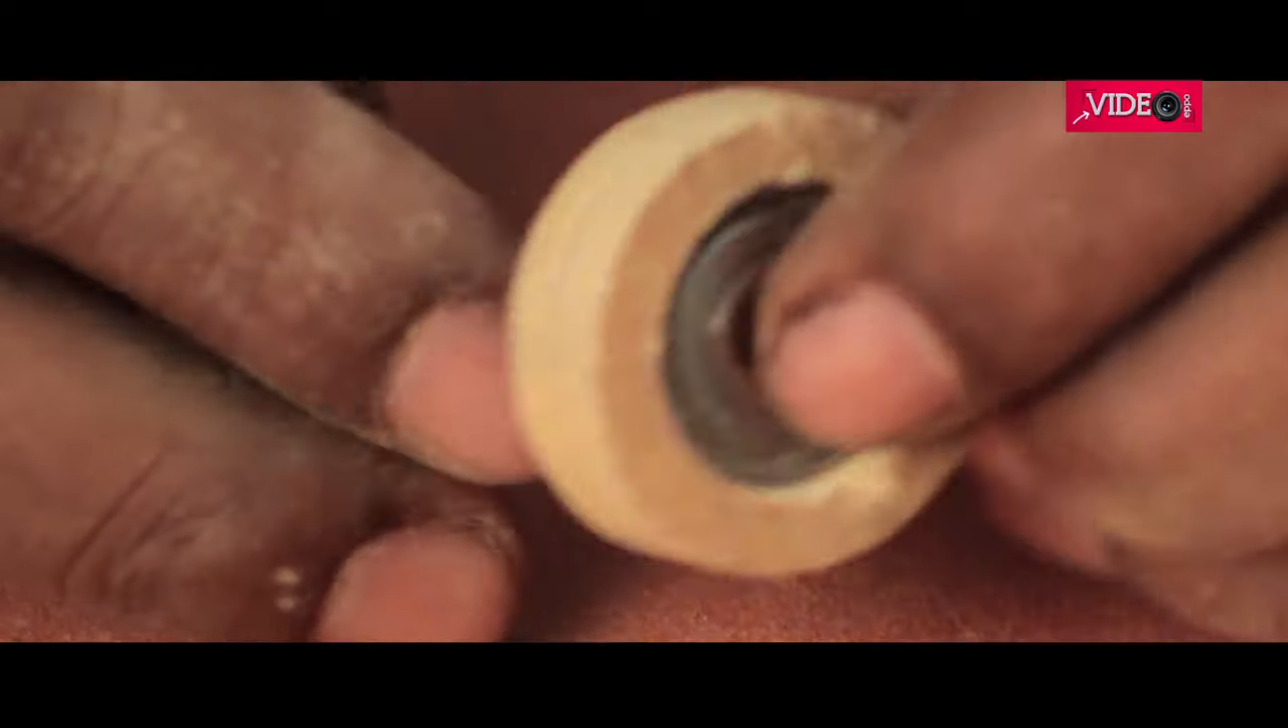After a bit of filing and sanding, the bearing was able to fit in.